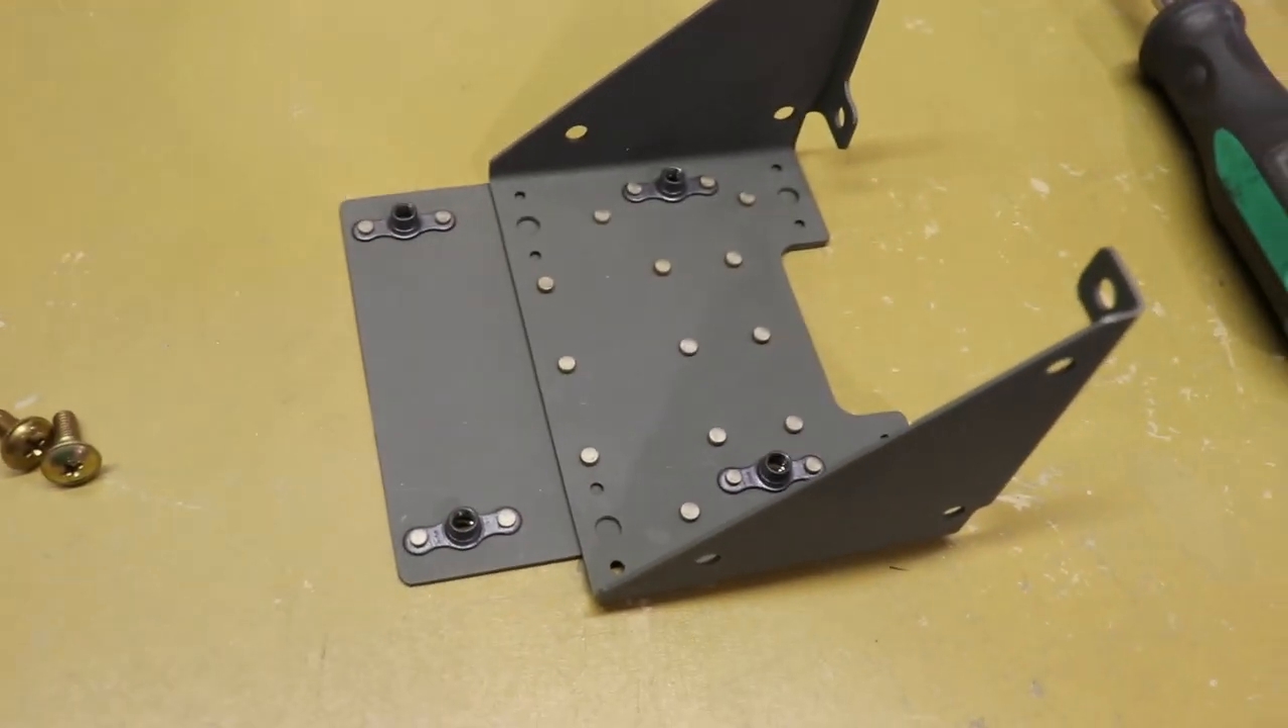And I put four nut plates here to screw the whole assembly to the bottom of the skin.